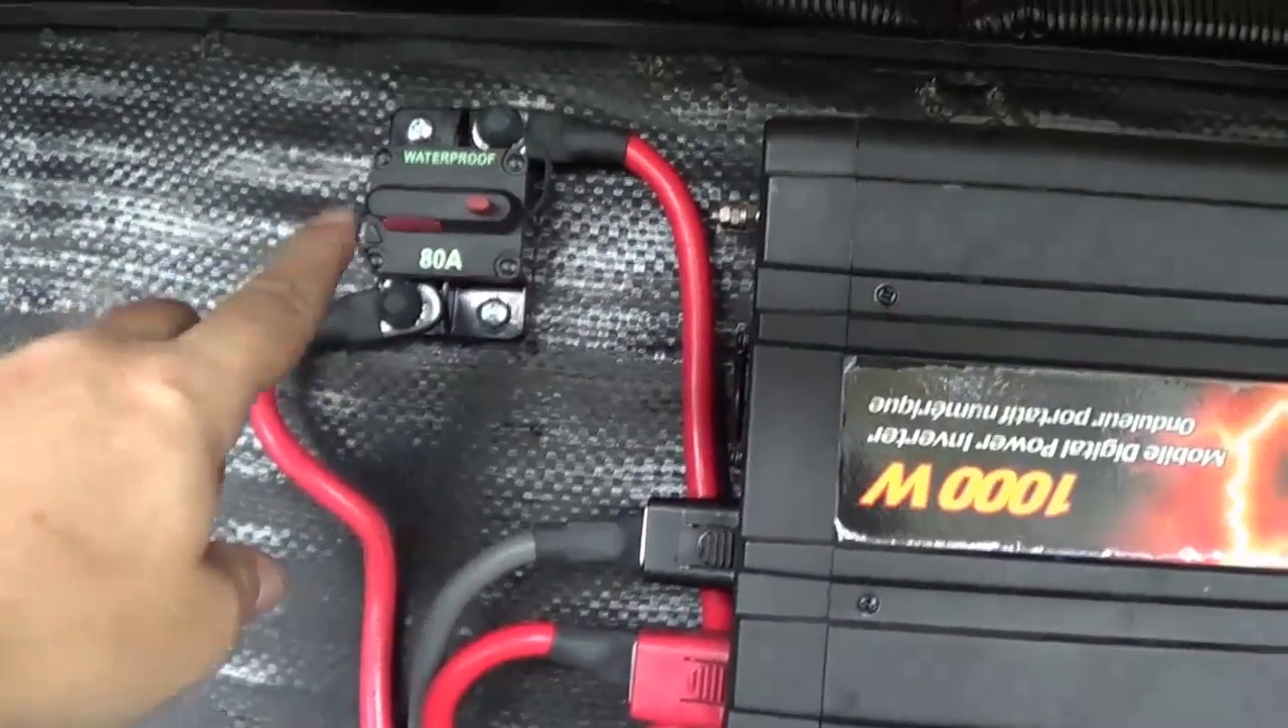I finished wiring in the thousand watt inverter installed the circuit breaker up here.